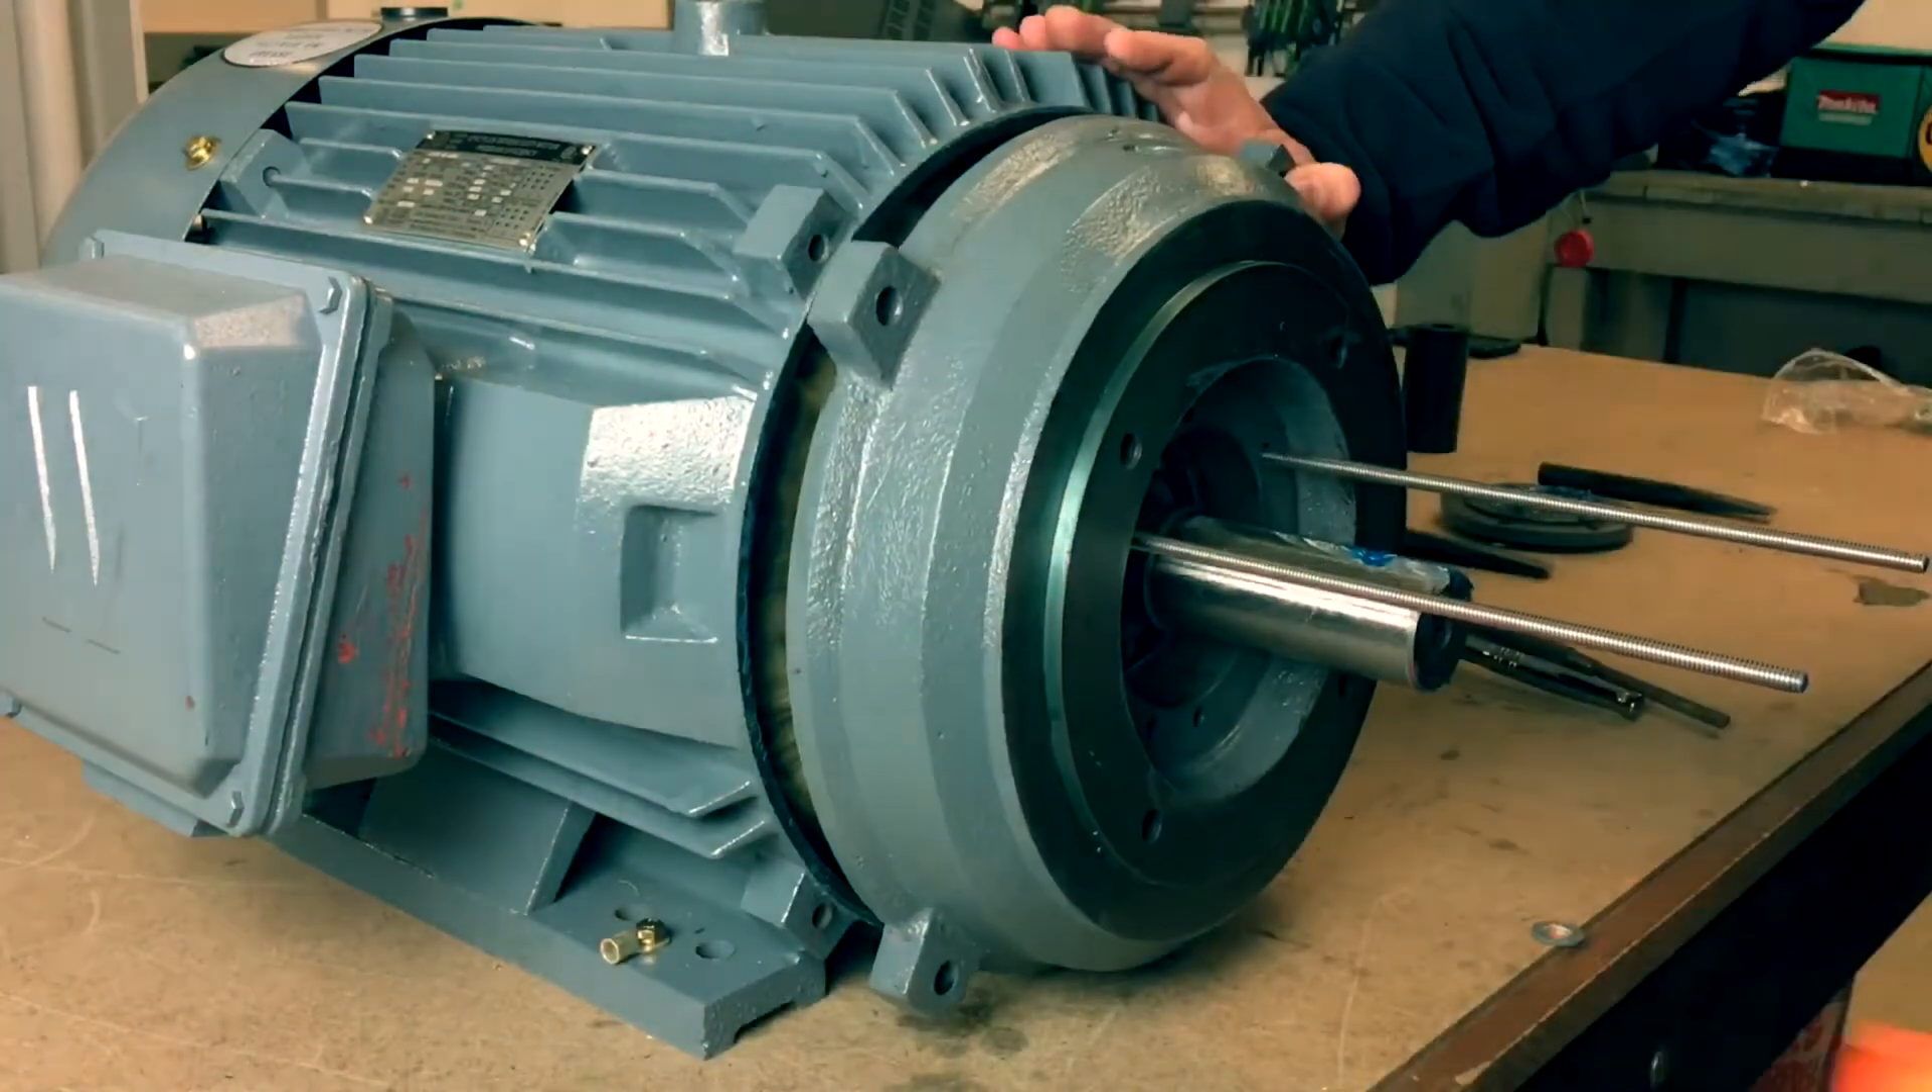Now that the threaded rods are in place, you can now install the C flange to the frame.